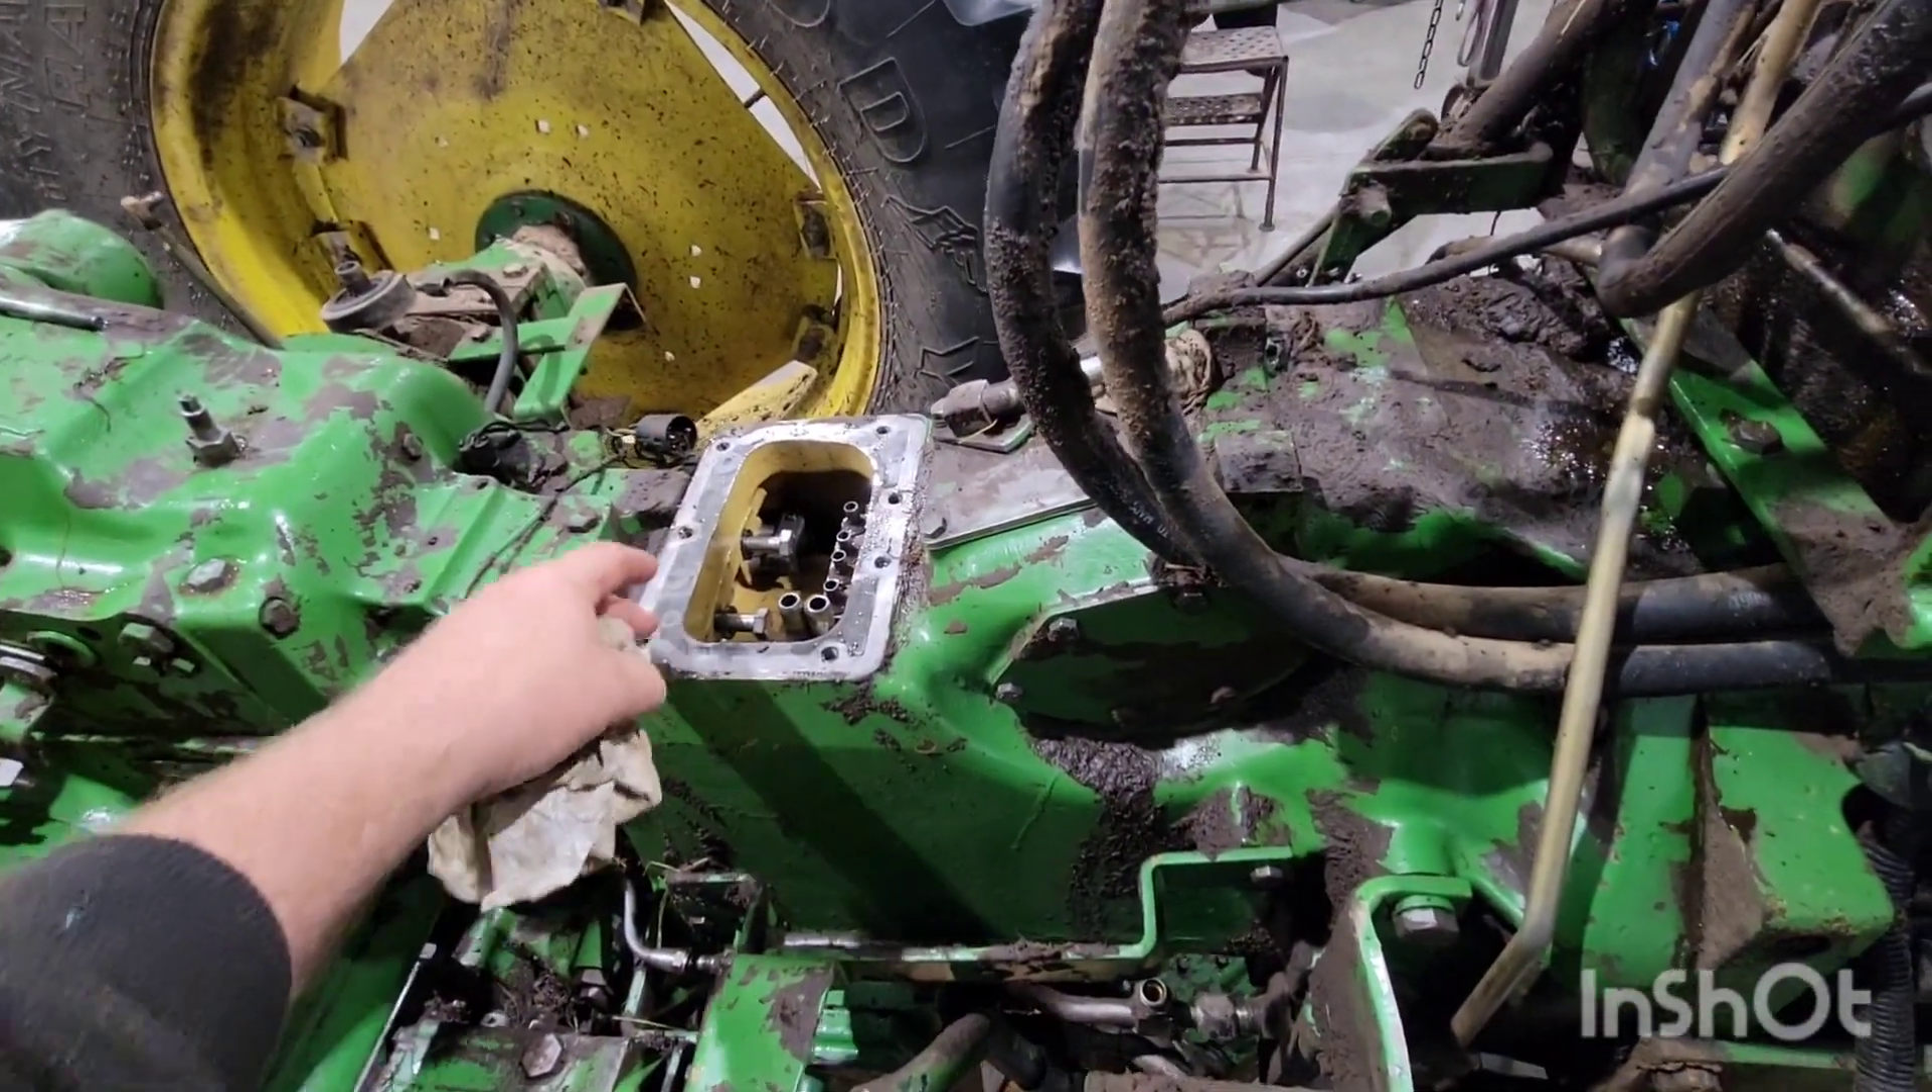So we got the shift cover off.